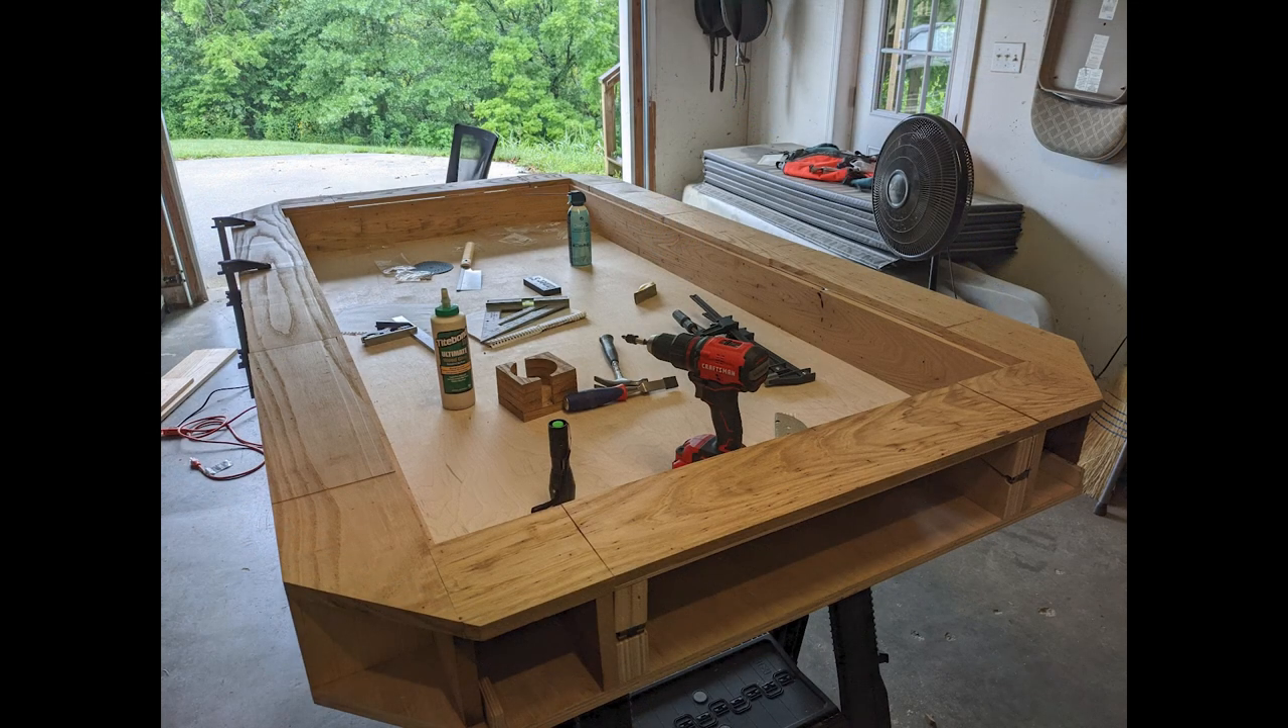We have everything glued up all of those player stations are glued and together.